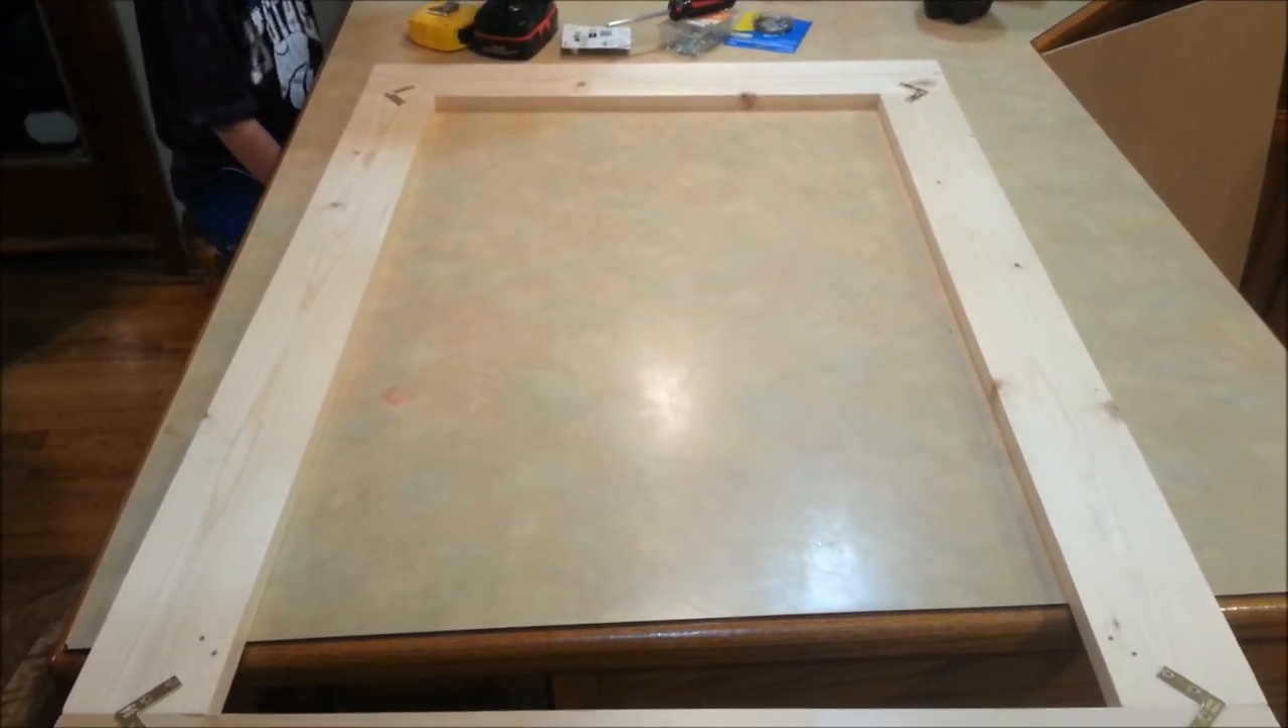The frame is done being put together.